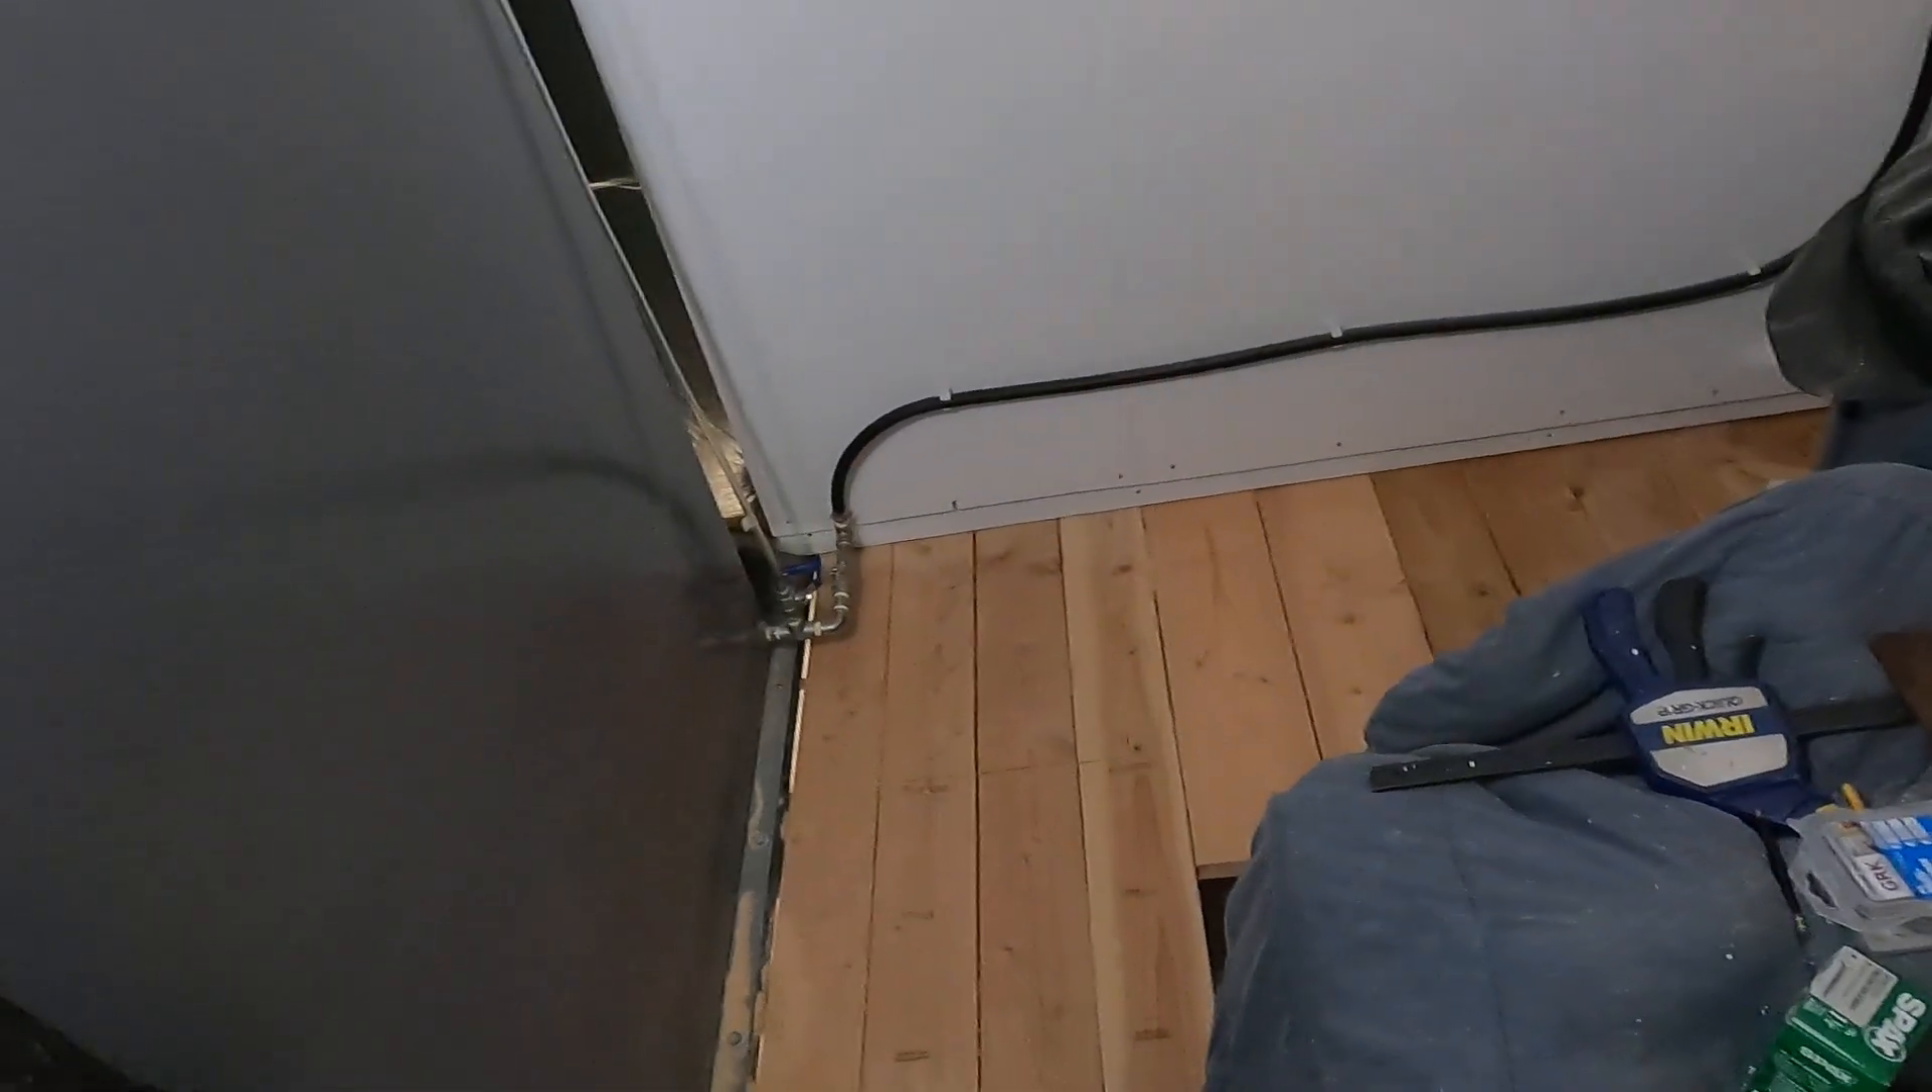I got the floor in back here while i was at it so you can walk around there now without falling through.